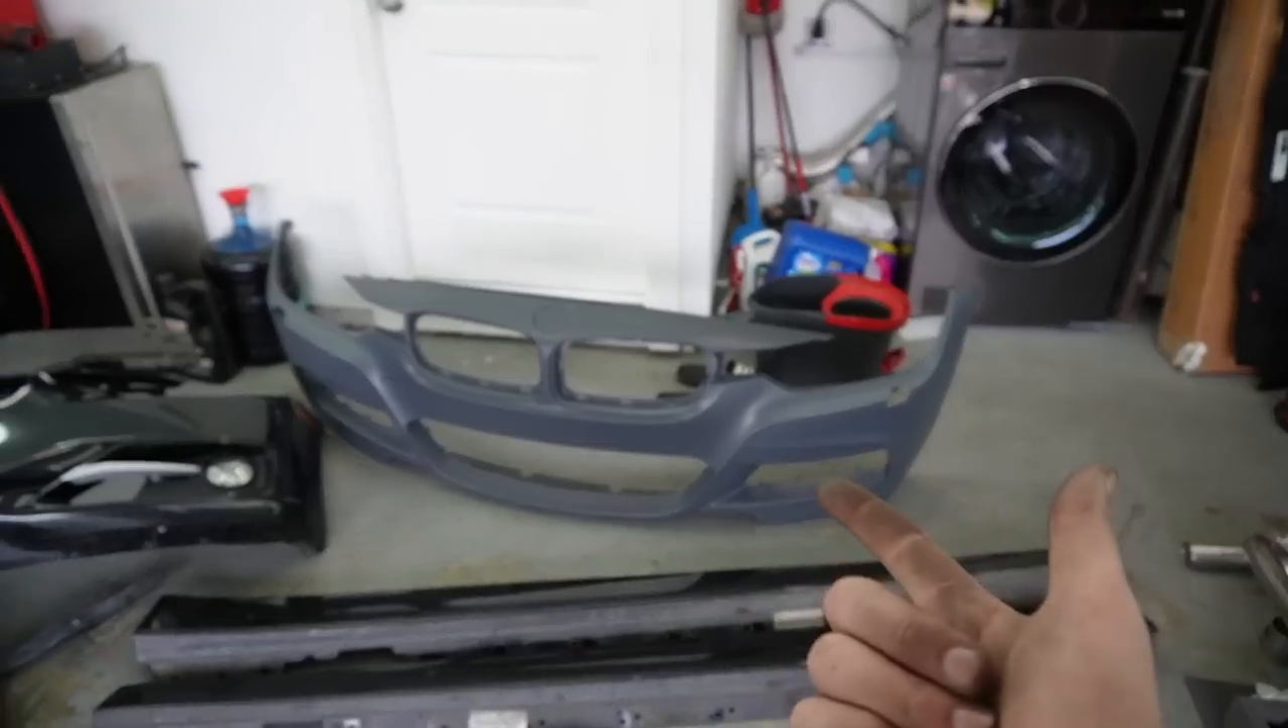I mean, at this point, the last thing you got to pretty much do is assemble this front bumper and slap on this front bumper.